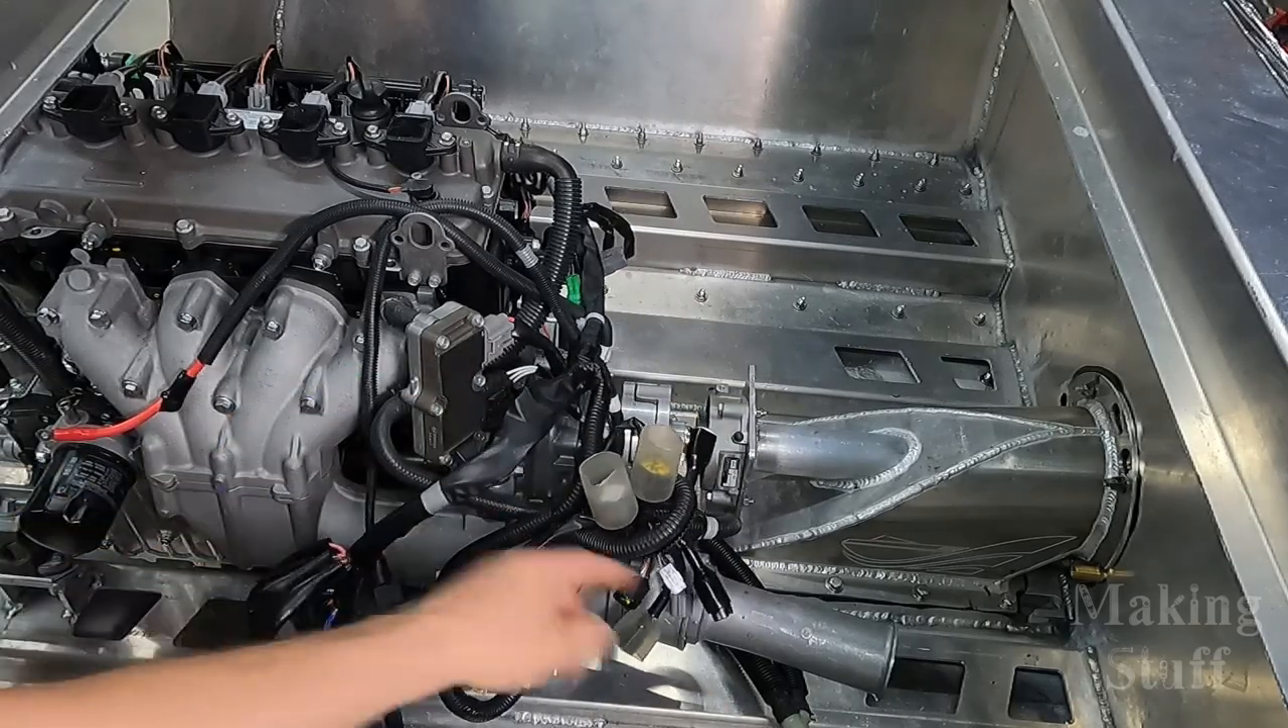So here's where the project sits right now. The engine is mounted in the boat.